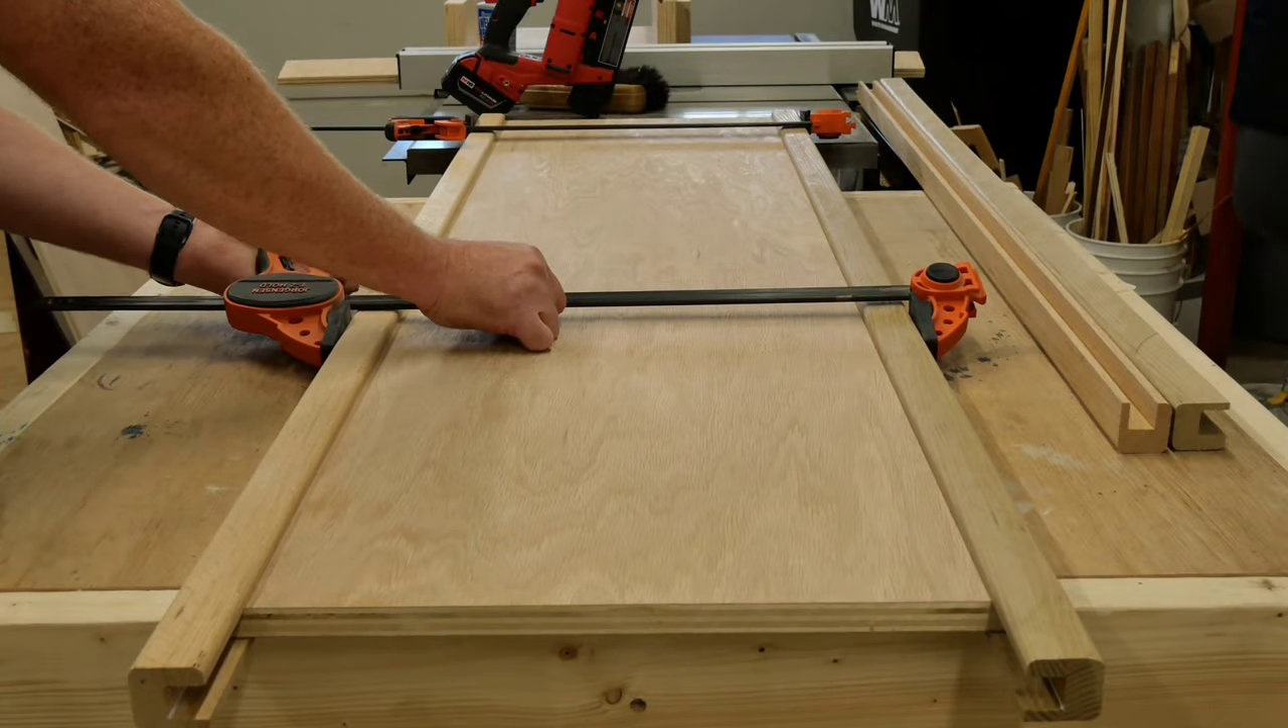Then, I slid a piece of plywood into place between the two posts and clamped it all together.